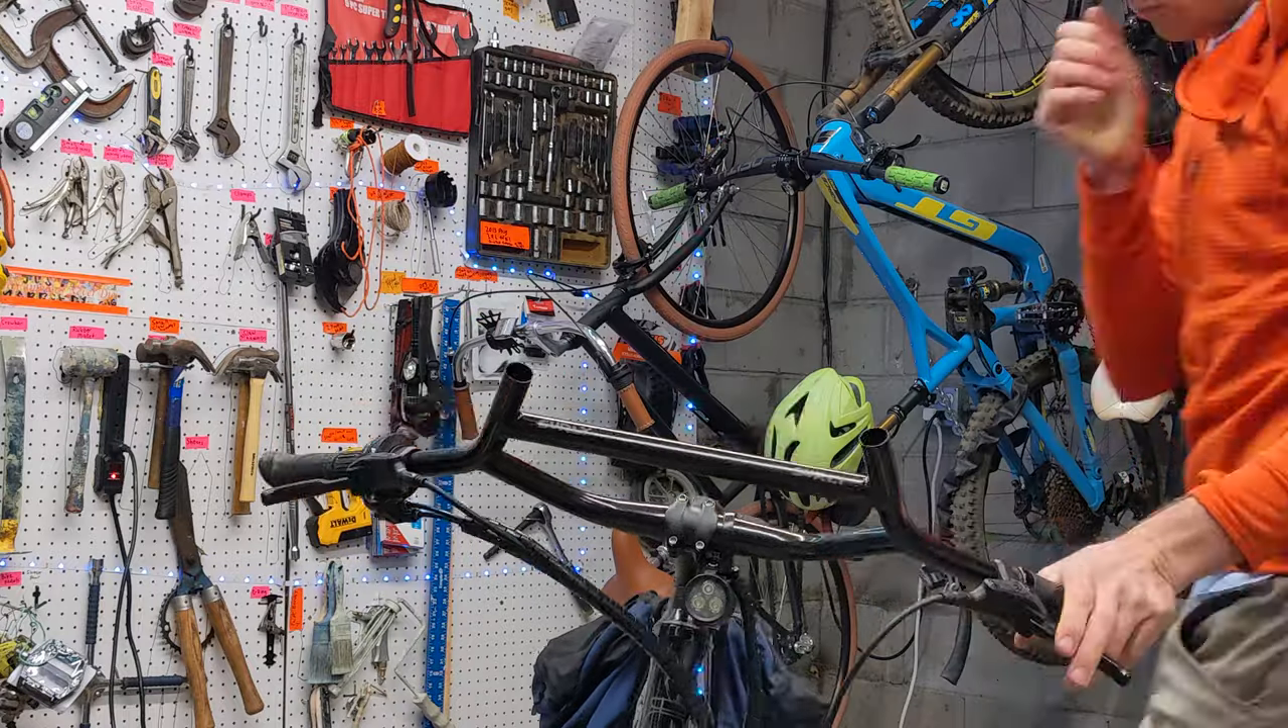This handlebar is now installed and in another video we'll go ahead and wrap it so stay tuned for that.